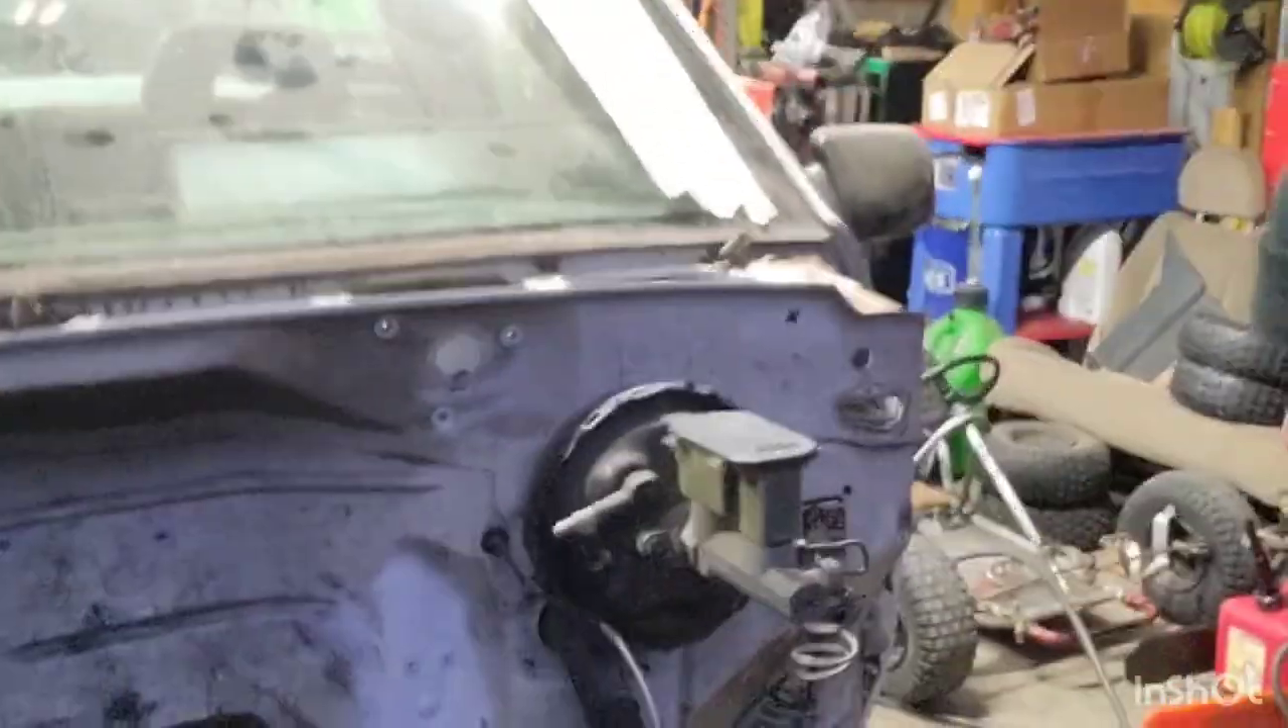I still have to get the brake booster master cylinder off.